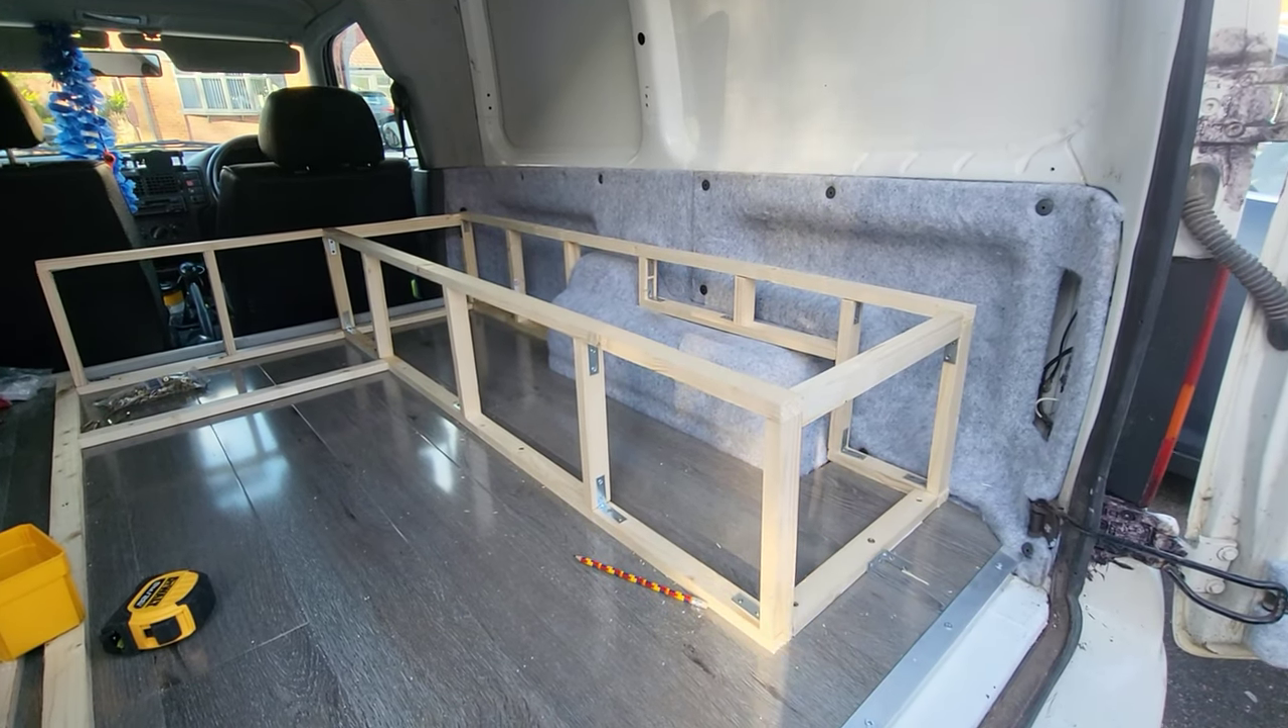And as you can see here I've started to build the frame for the bed.